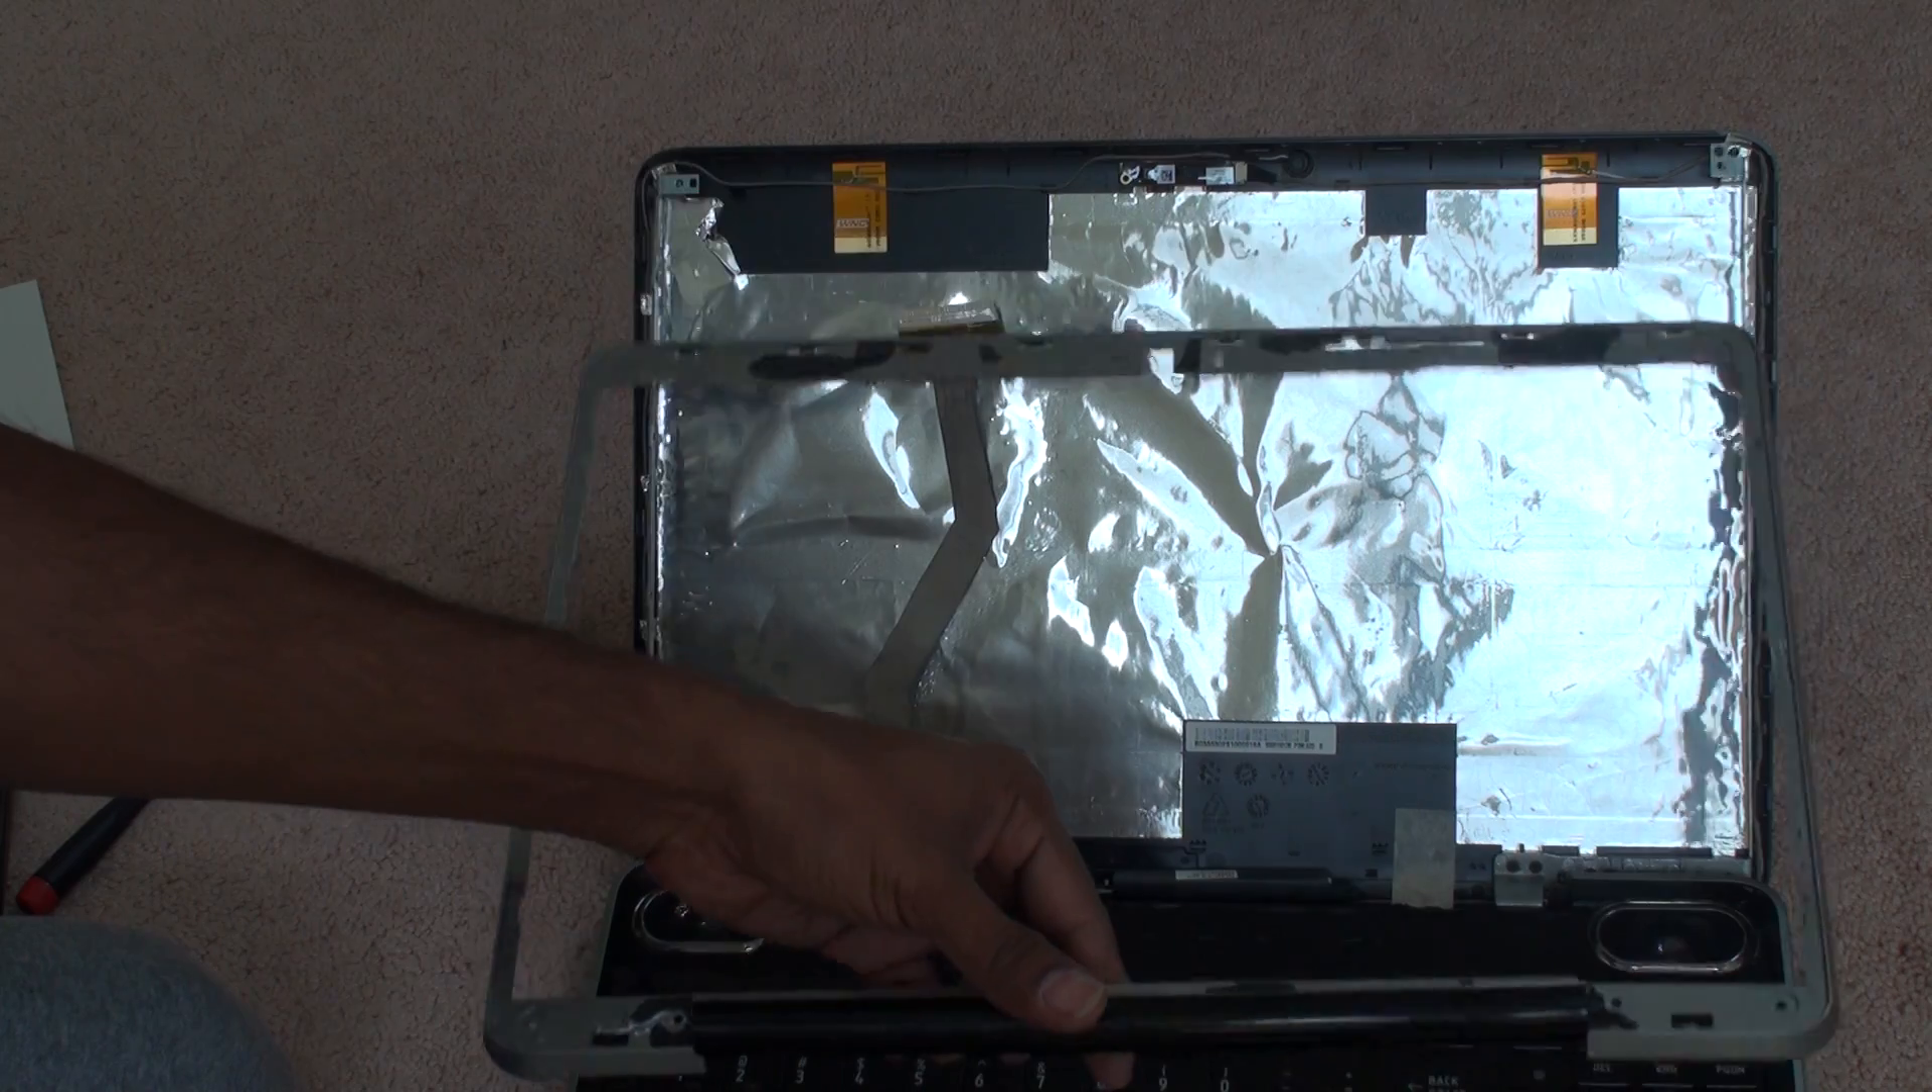Now you notice this bezel frame is out.